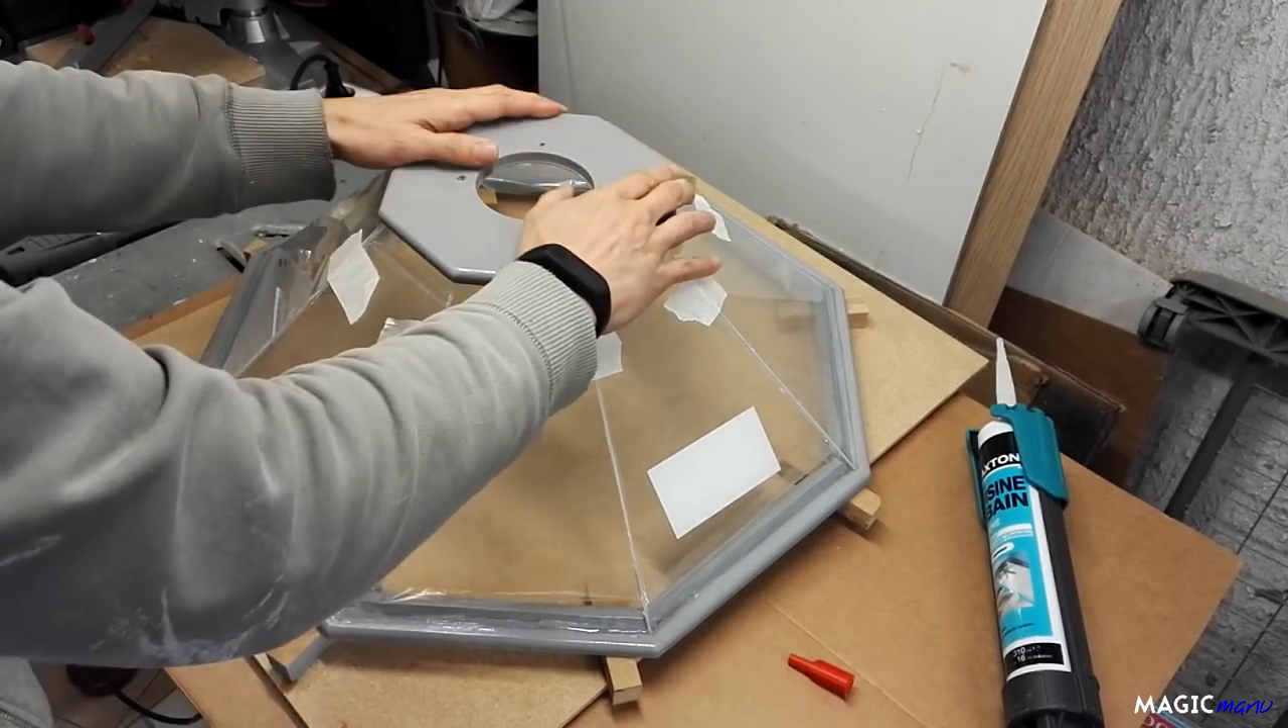J'ai fixé les vitres entre elles avec du scotch pour qu'elles tiennent.